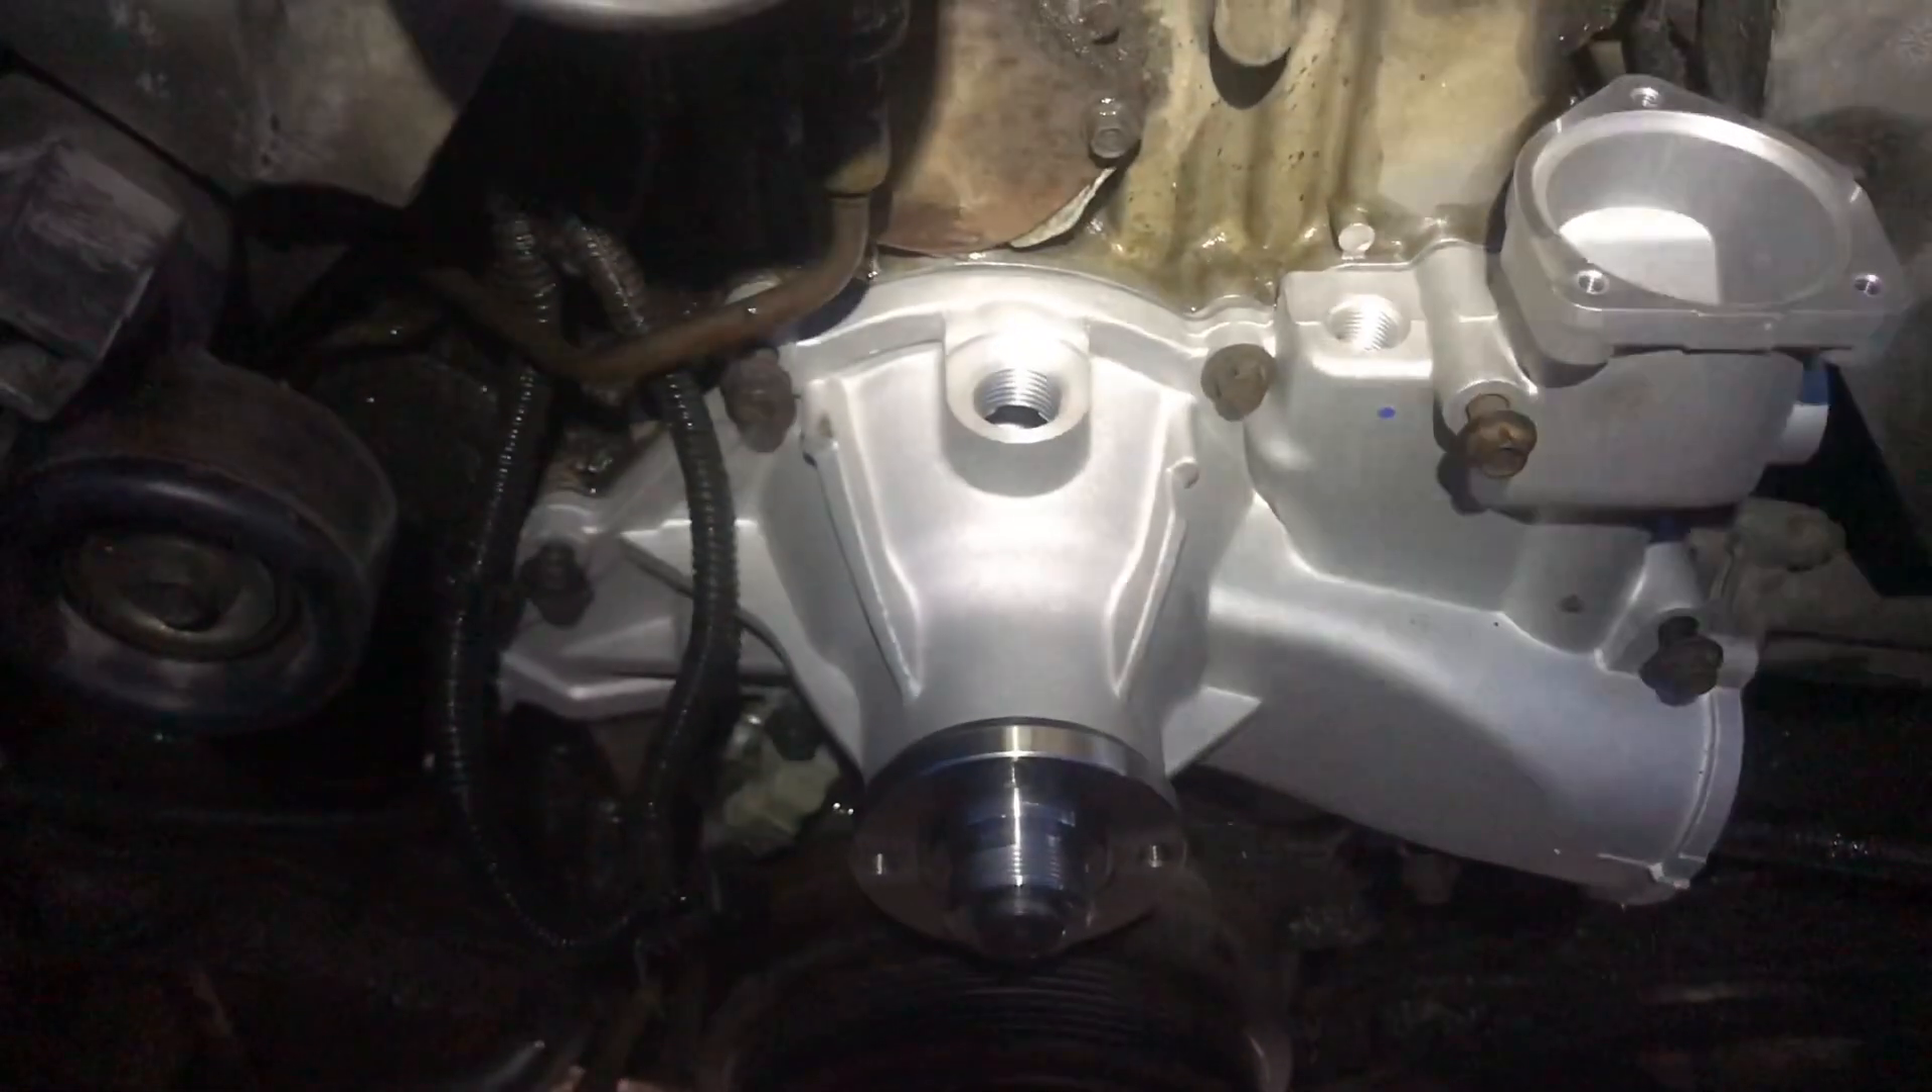But, I've just gone around now and put the pump back on. And just got all the bolts started.